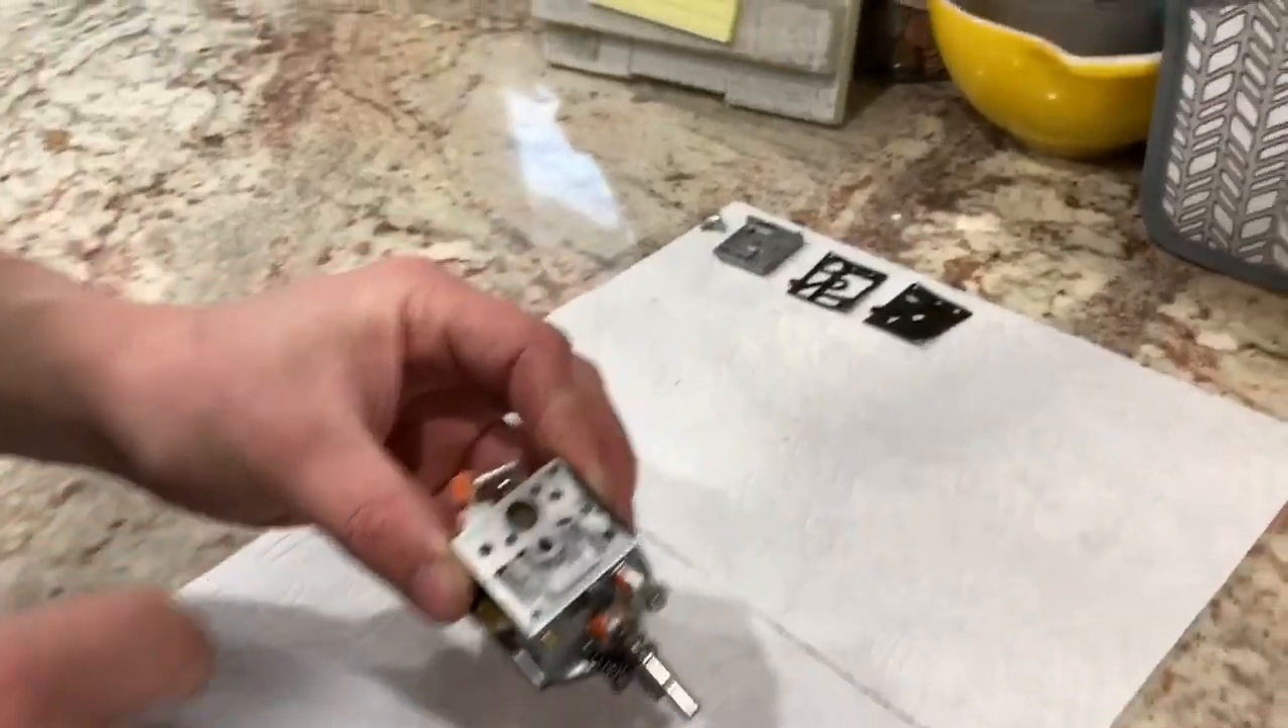So, now we got the cover off and then the gasket and the diaphragm.